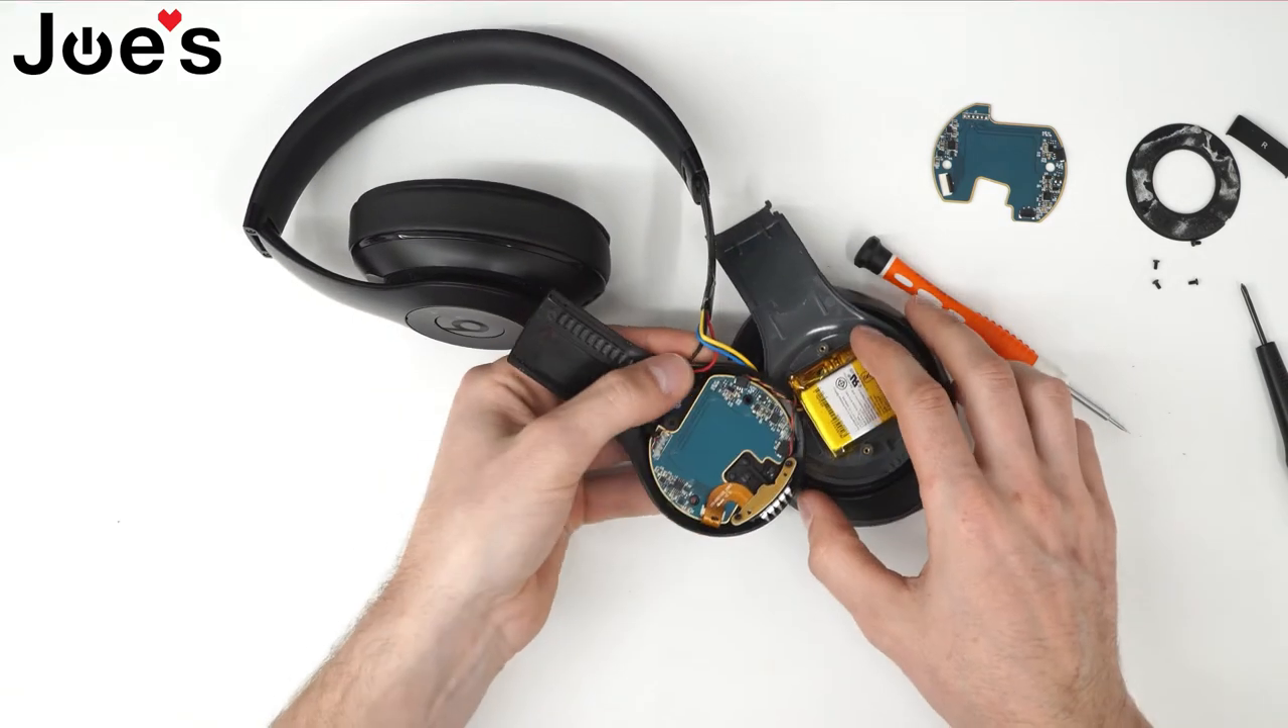And now we have access to the power board.